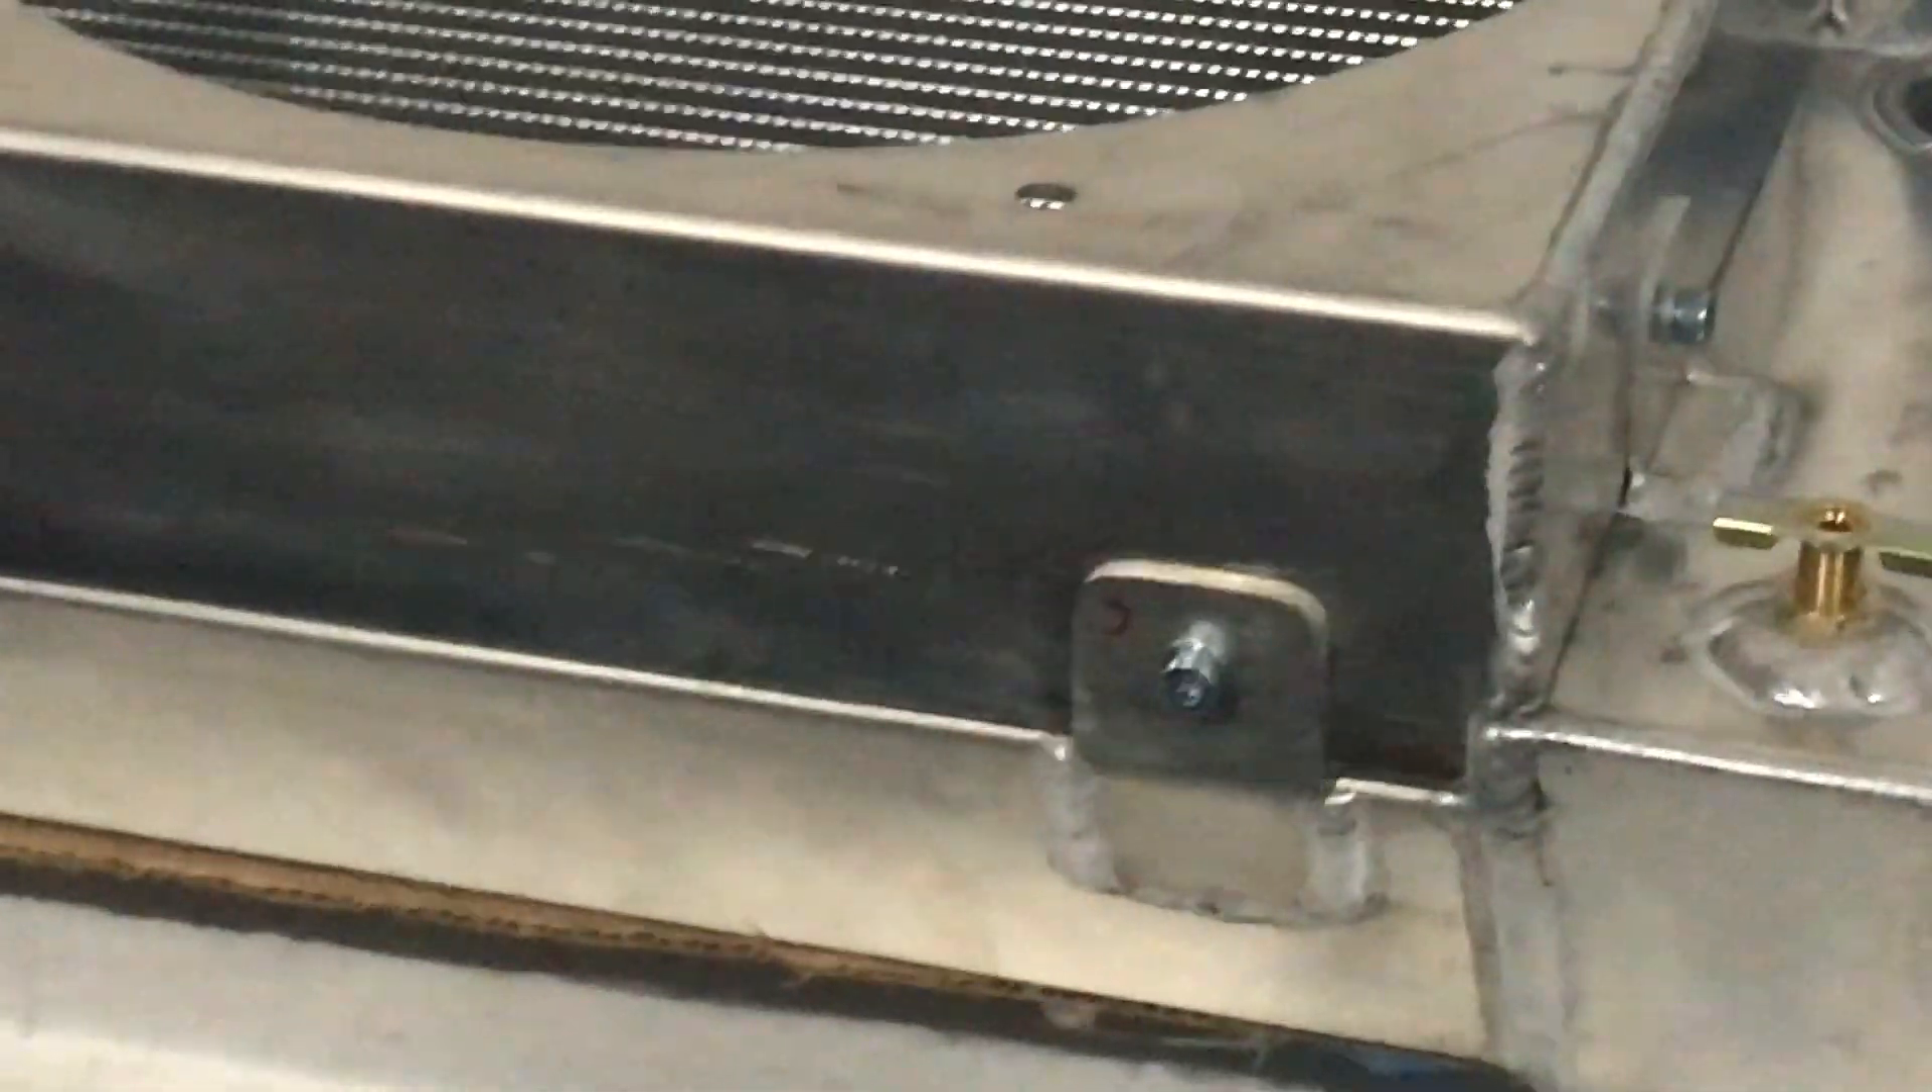We've got those bottom brackets you know tig welded in which is pretty you know which will do the you know will do the job.